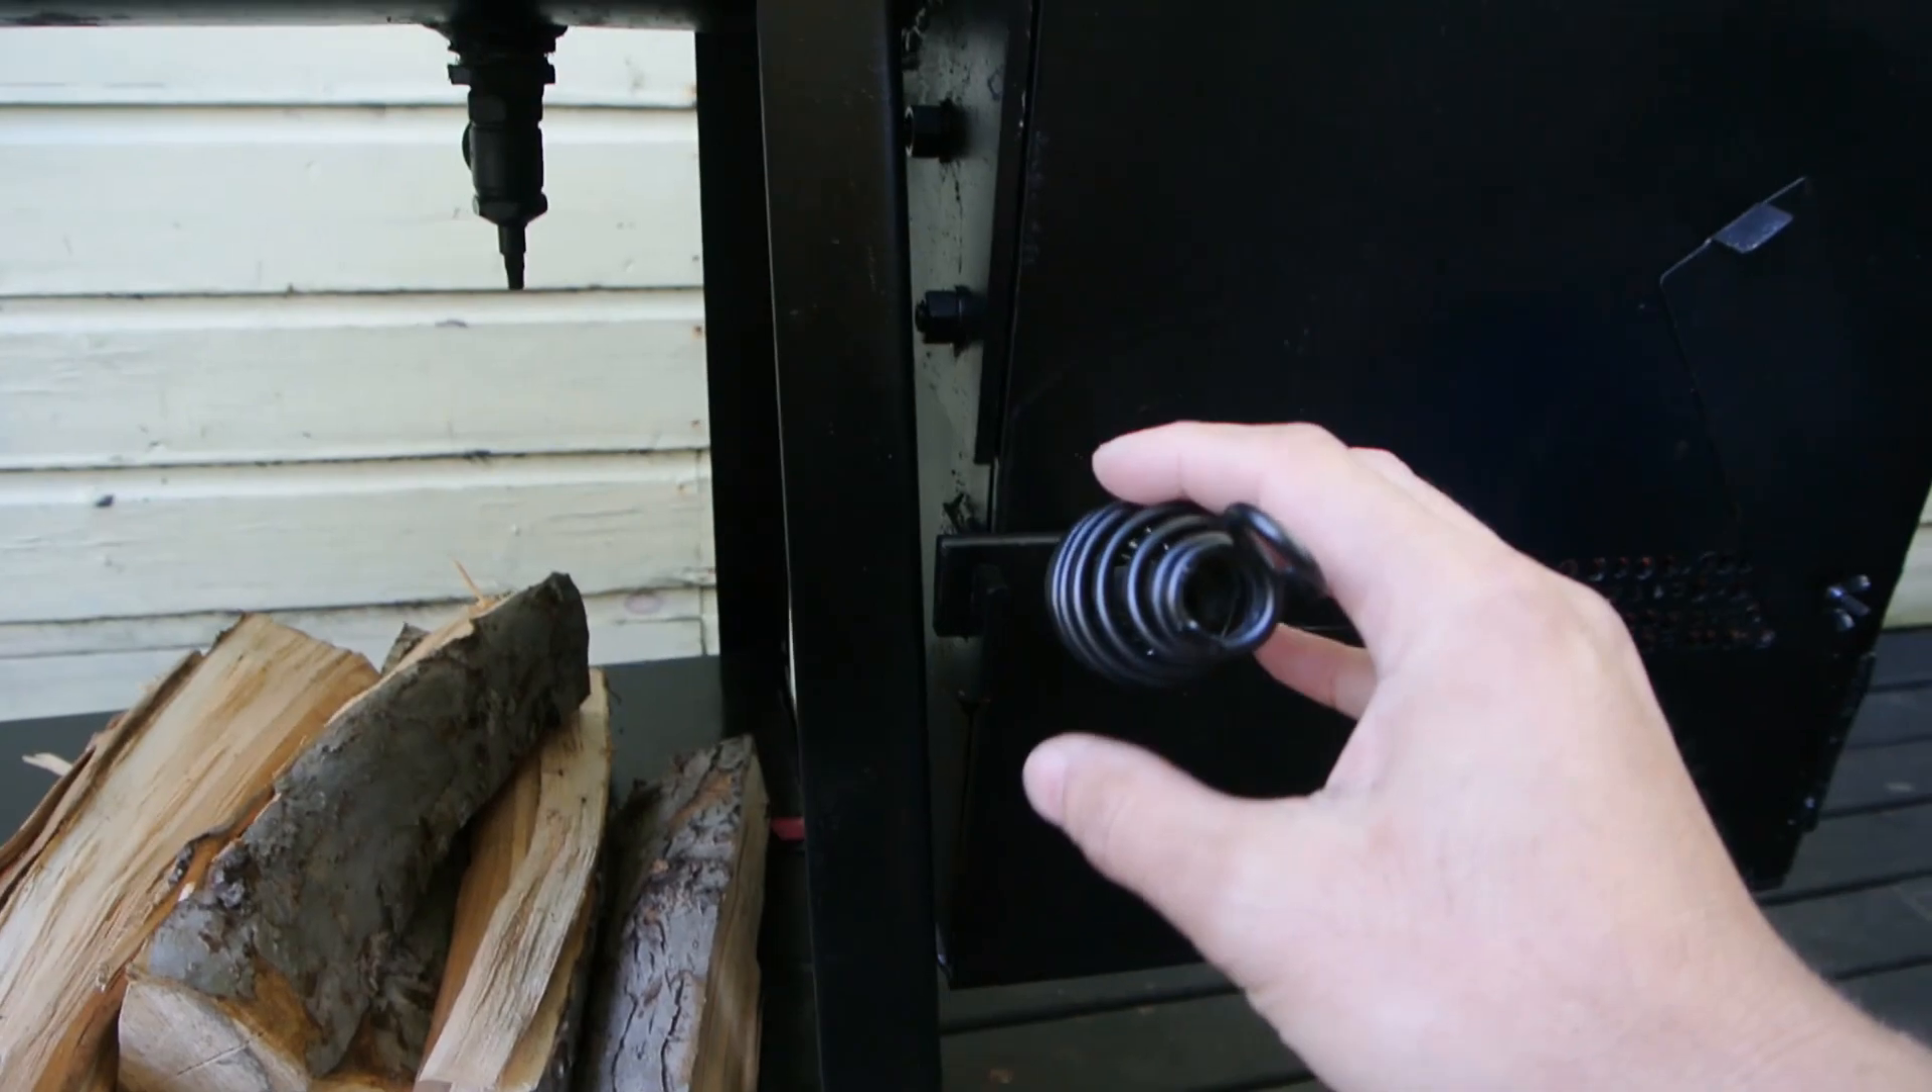I got a handle put on here from a welding handle.